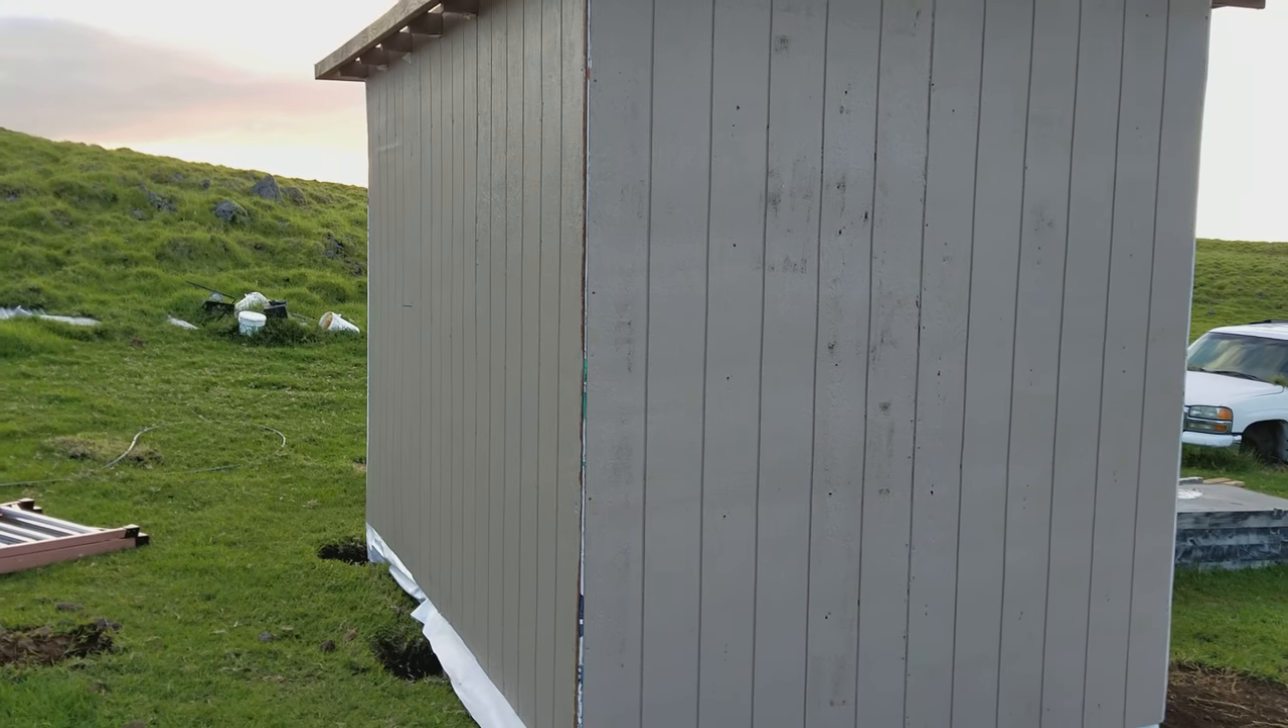Wrapped the tyvek all the way around so you guys can see we have the leftover that i need to trim.